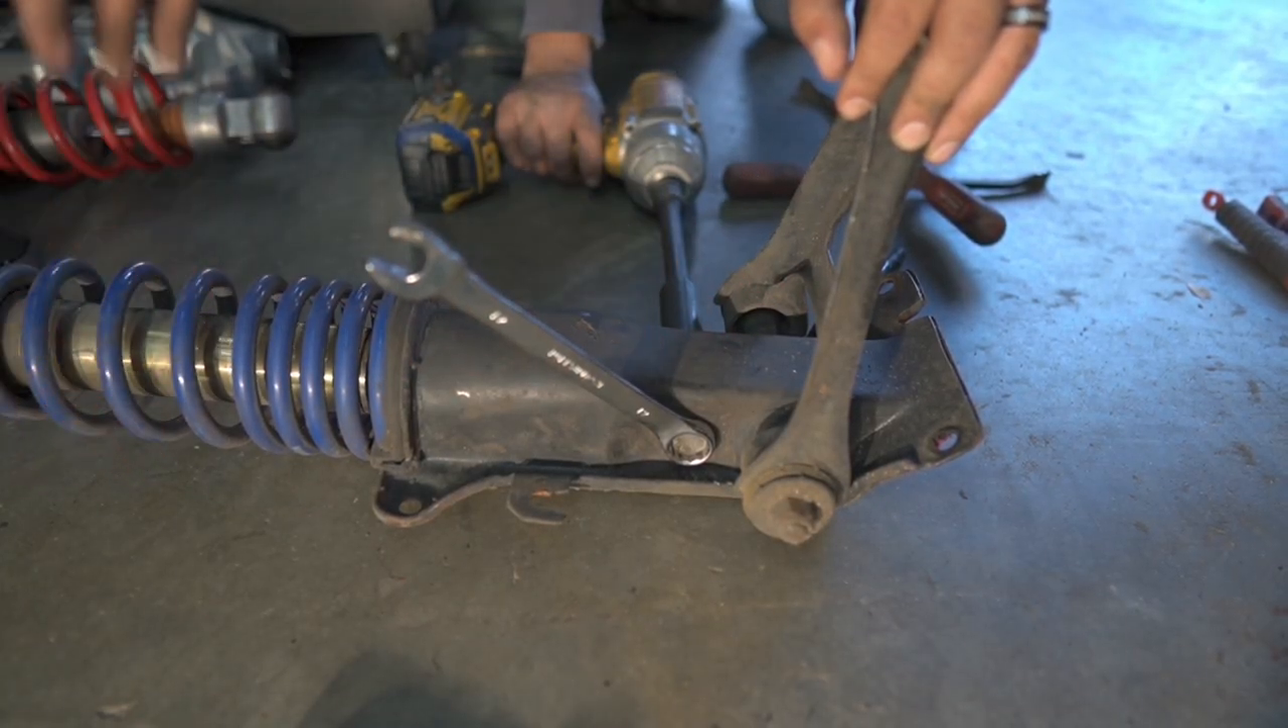Okay so now we have the entire strut assembly on the ground here.